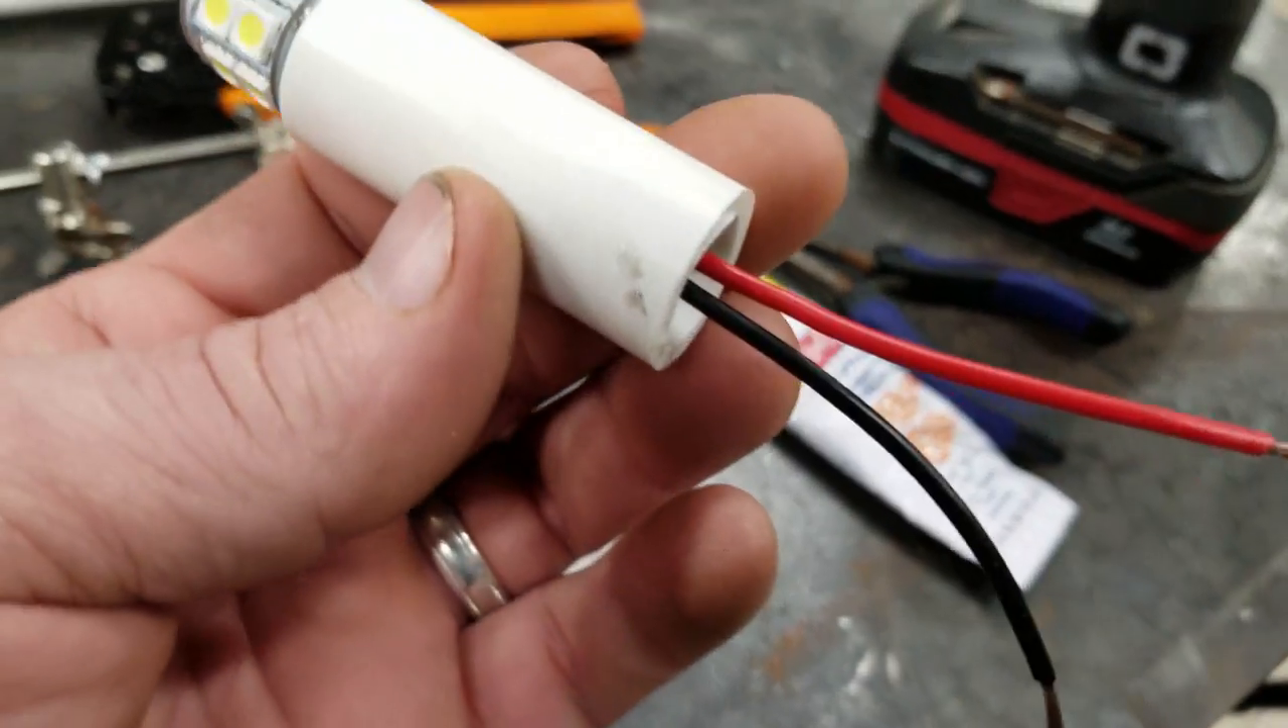Okay, as you can see, I went in and put the nav light in.